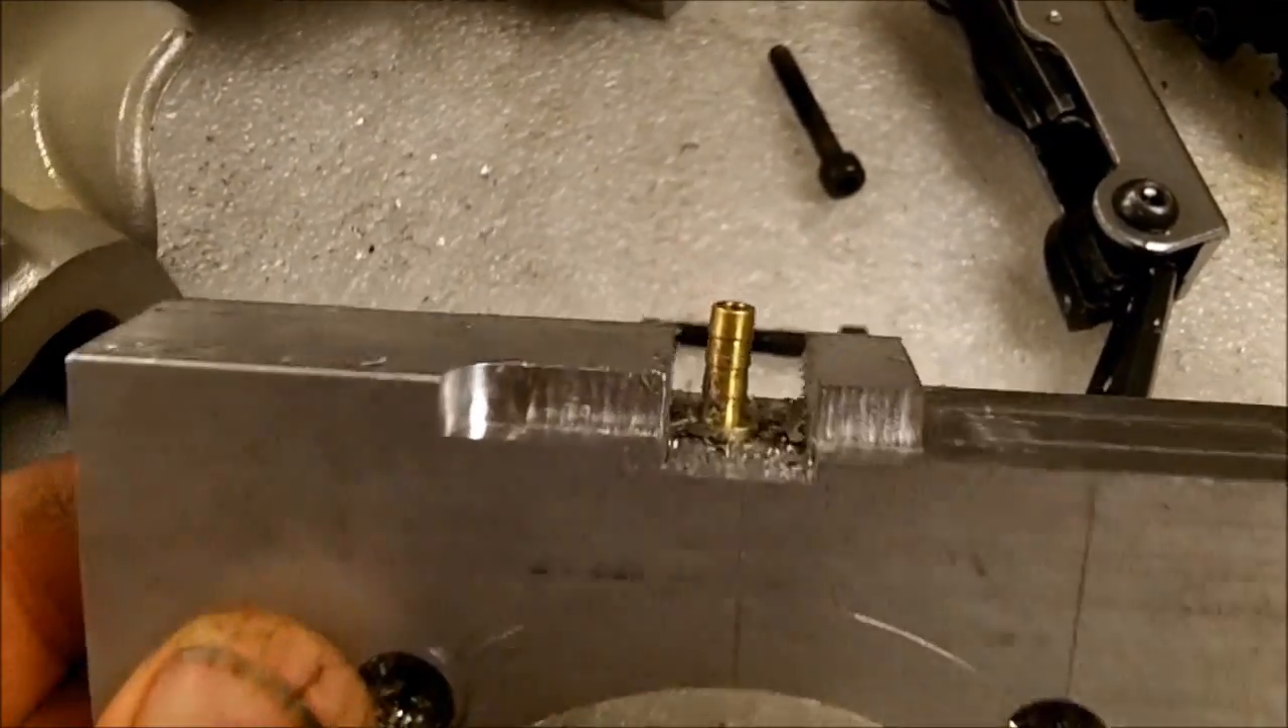Right here, got the hole drilled in it, I milled out this section right here, and installed a 1 1 8 inch barb fitting. This is a male to male fitting, right there.